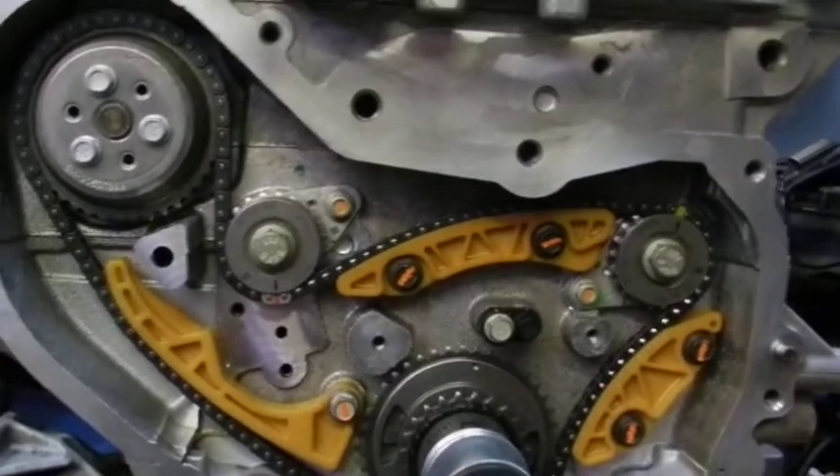As you can see I've got the drive chain back in place.